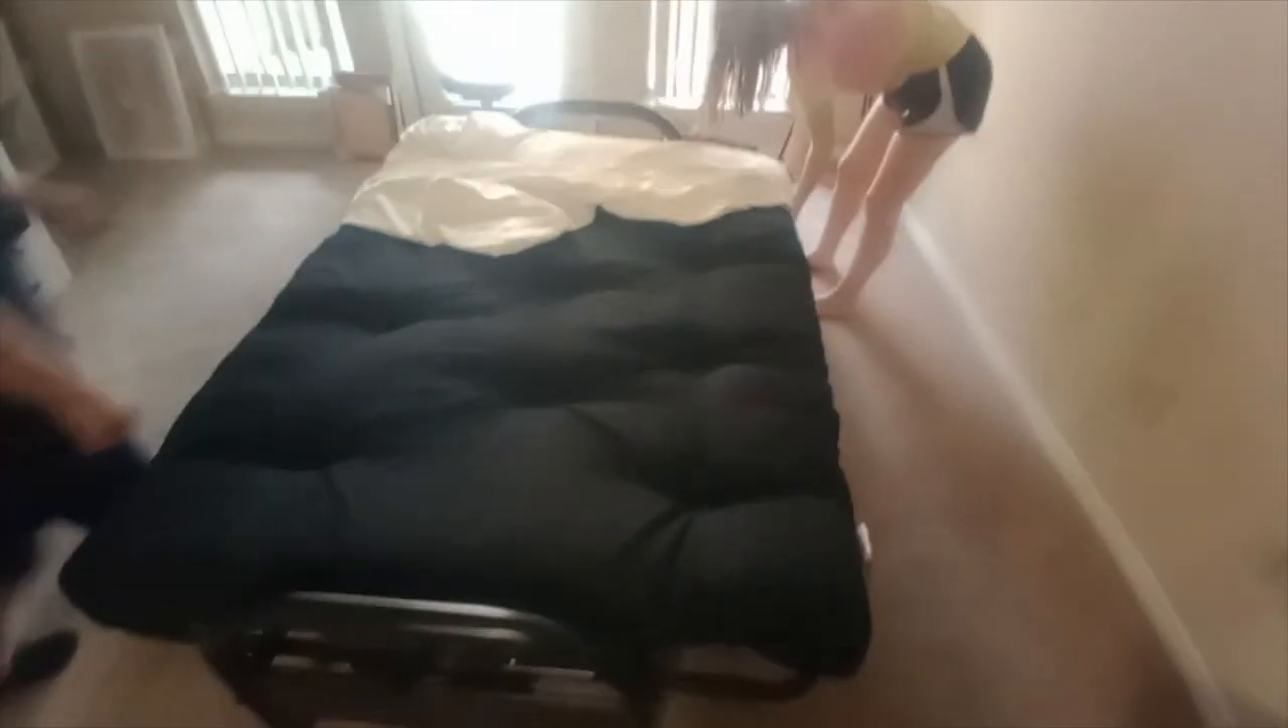And that's your futon big lots futon assembled ready to put a futon mattress cover on.